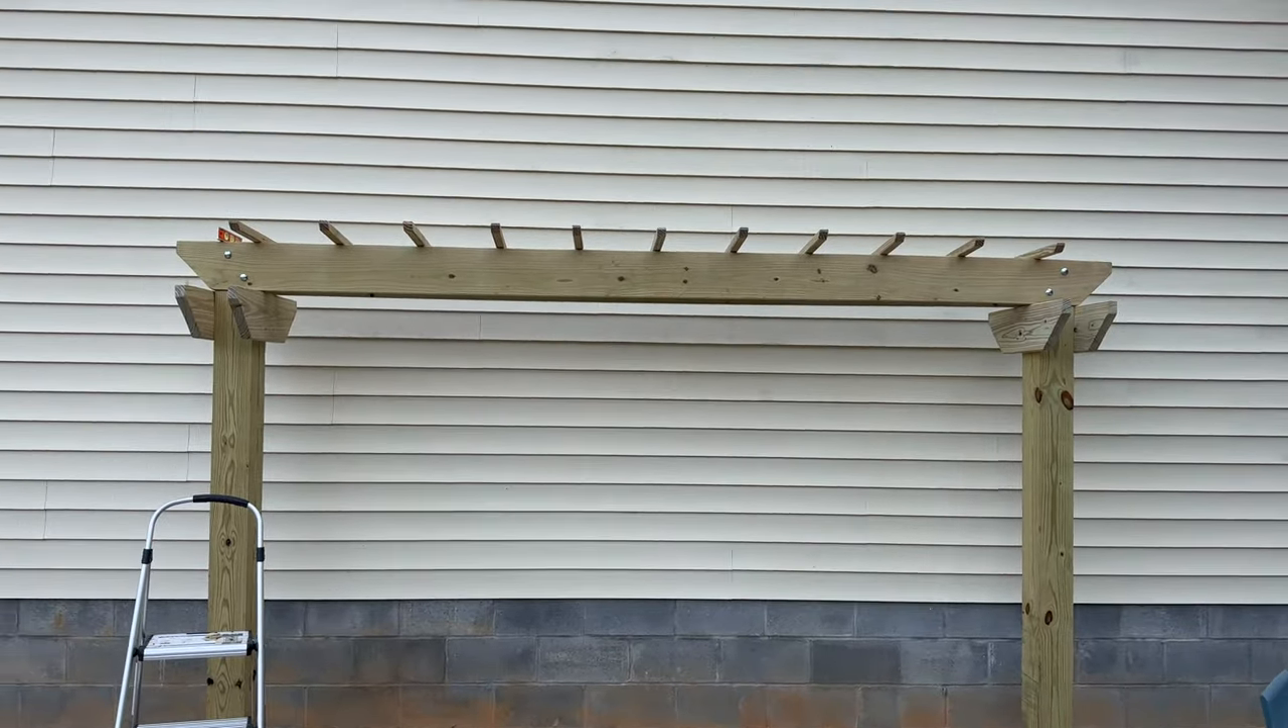We placed the pieces roughly one foot apart perpendicular to our ledgers.